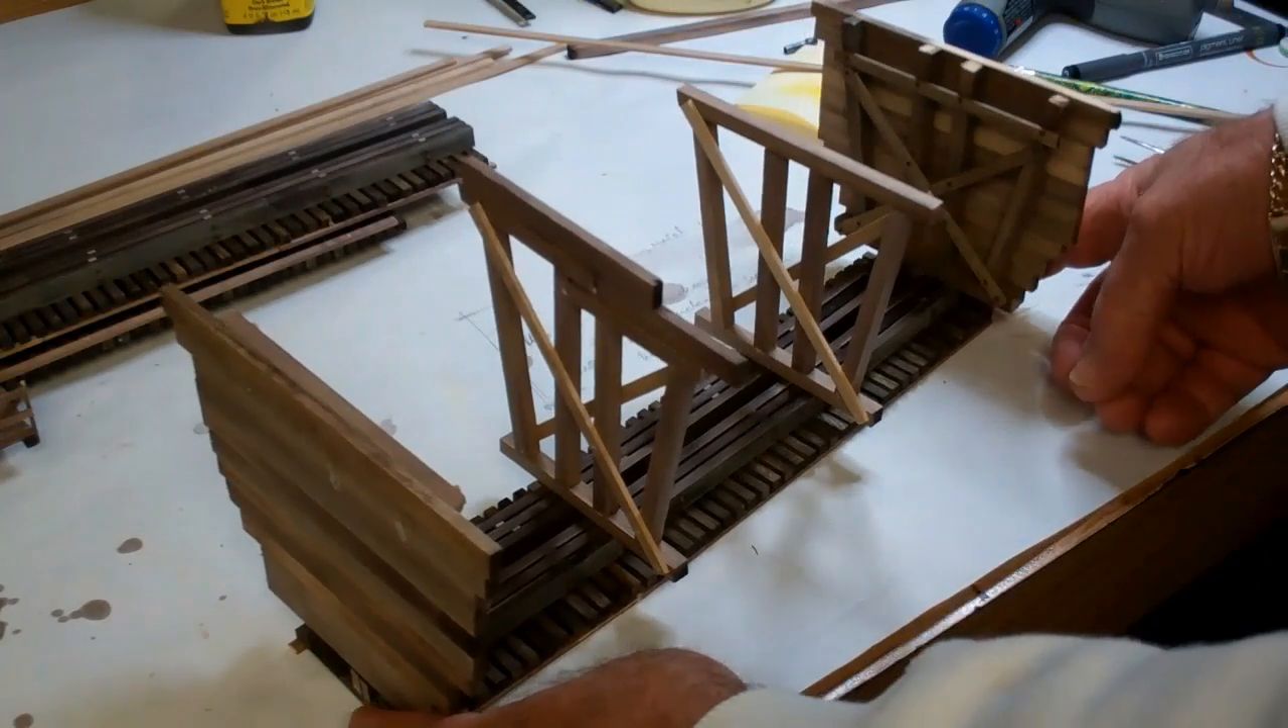Now we've got all the bents in place they're all secured.